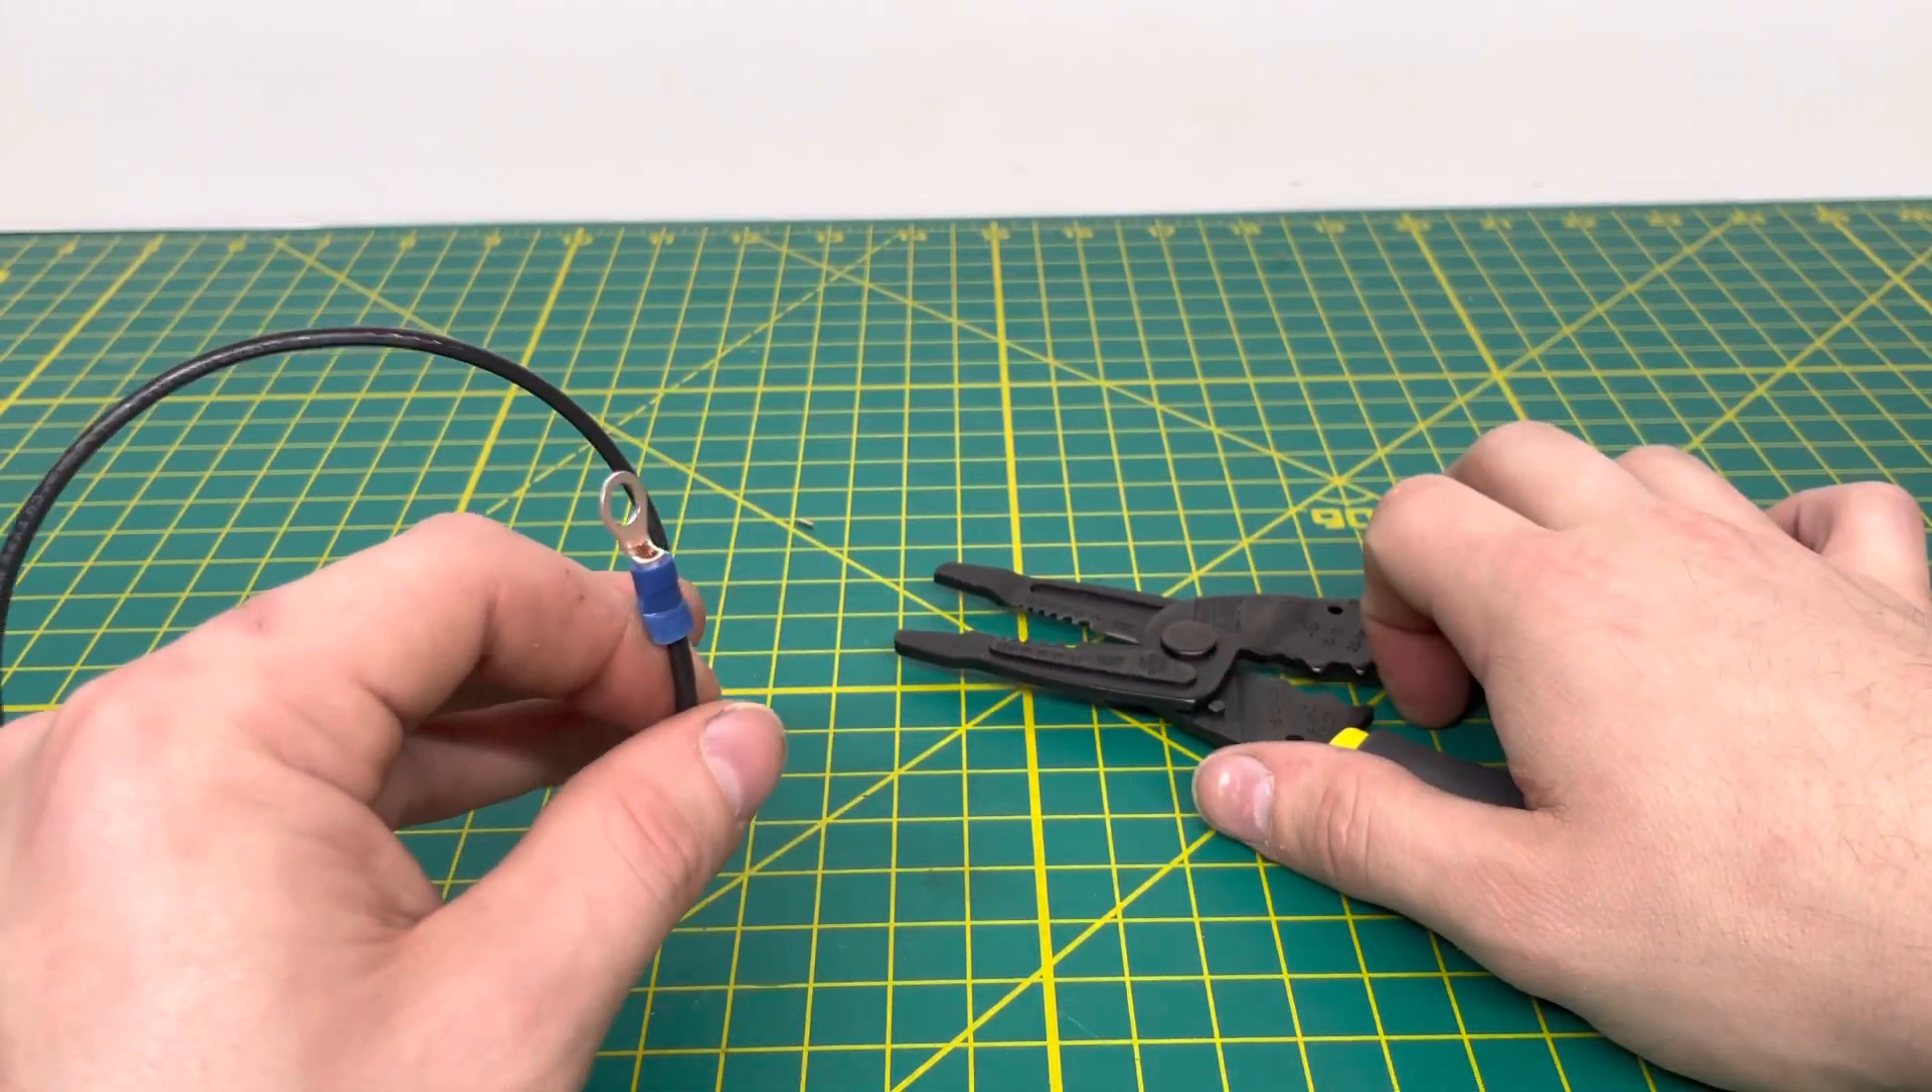Make a nice crimp right there. And as you can see, we are able to crimp onto that stranded wire with the 14 -gauge.